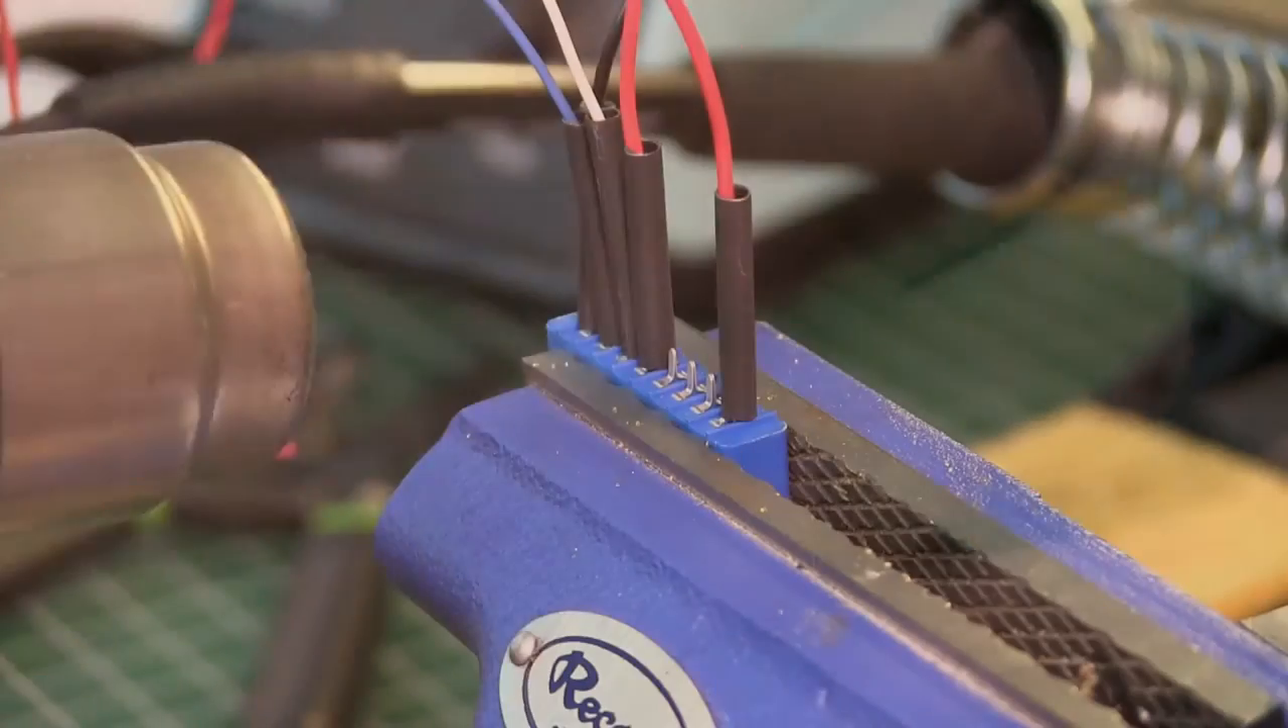Again I used heat shrink to cover any bare exposed wires.